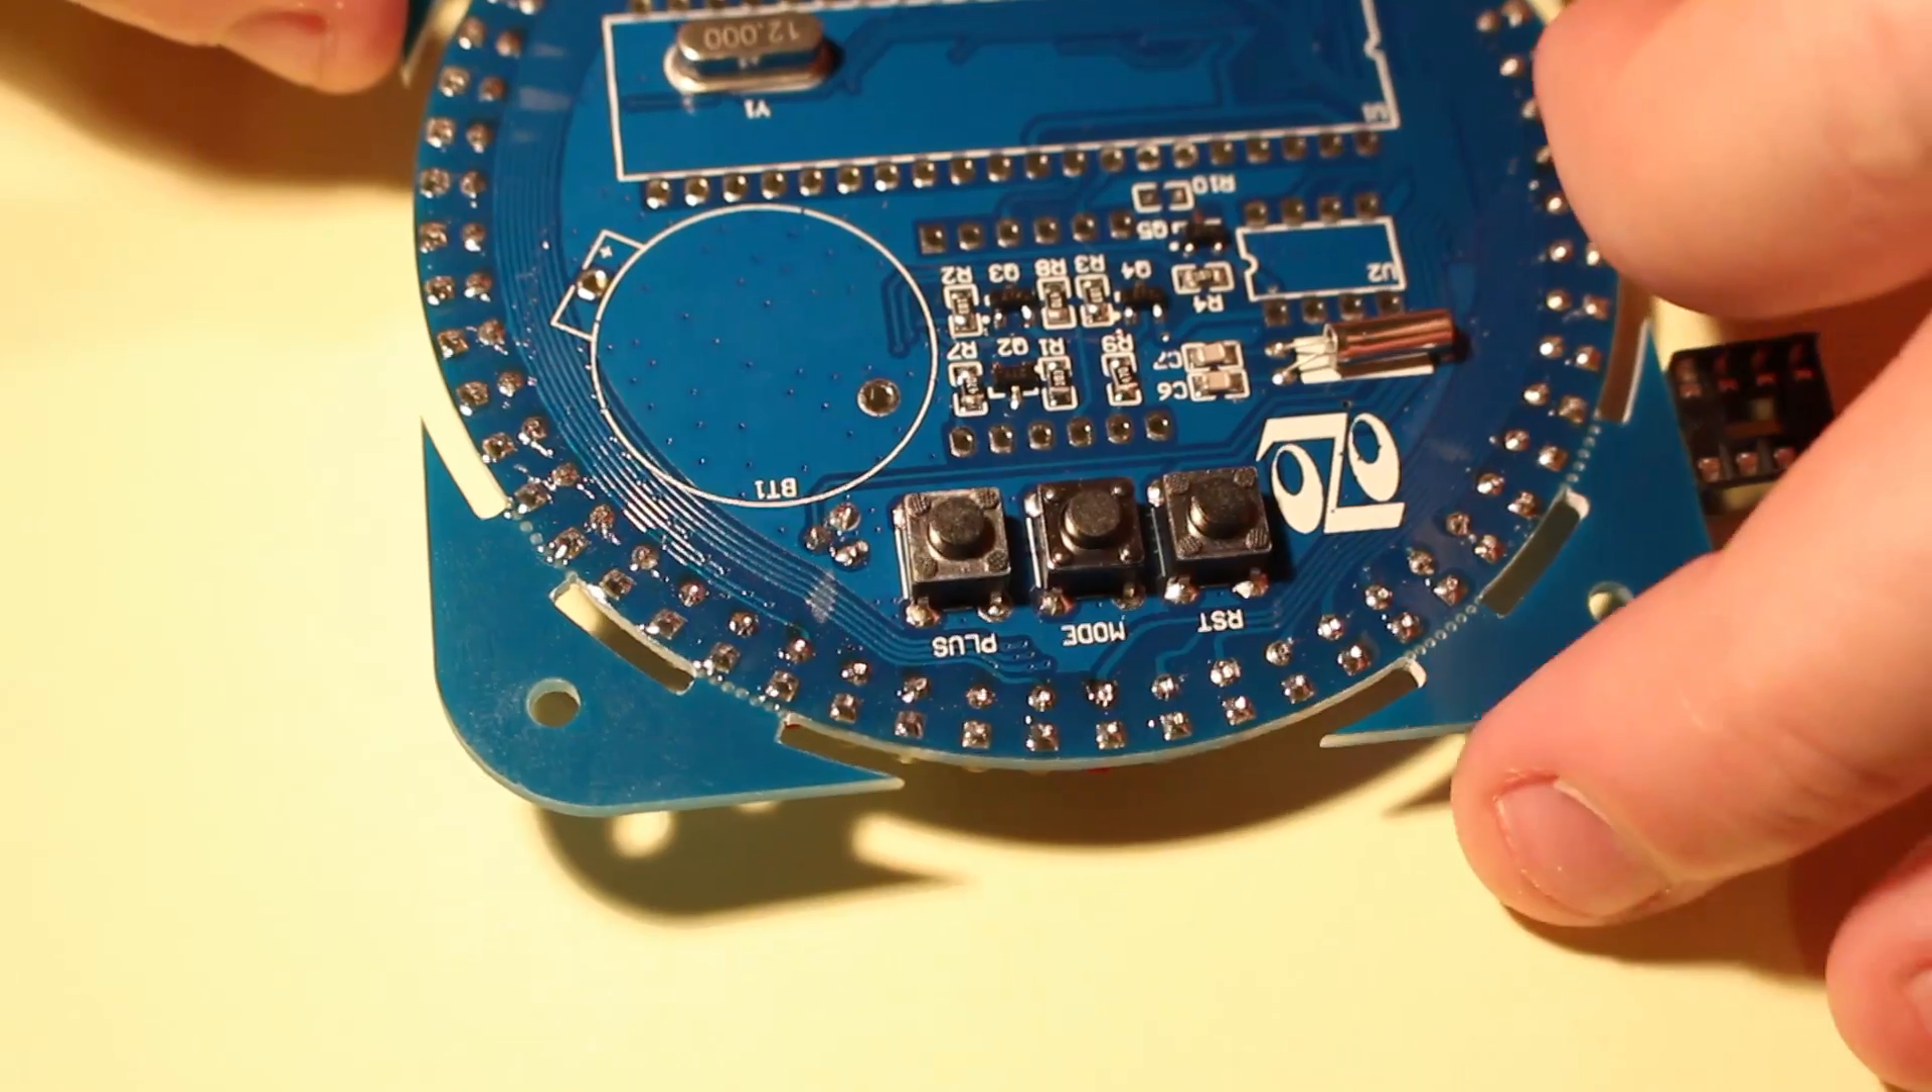So I've soldered the three buttons in place. I just thought it's worth pointing out that they're put on this side of the PCB.